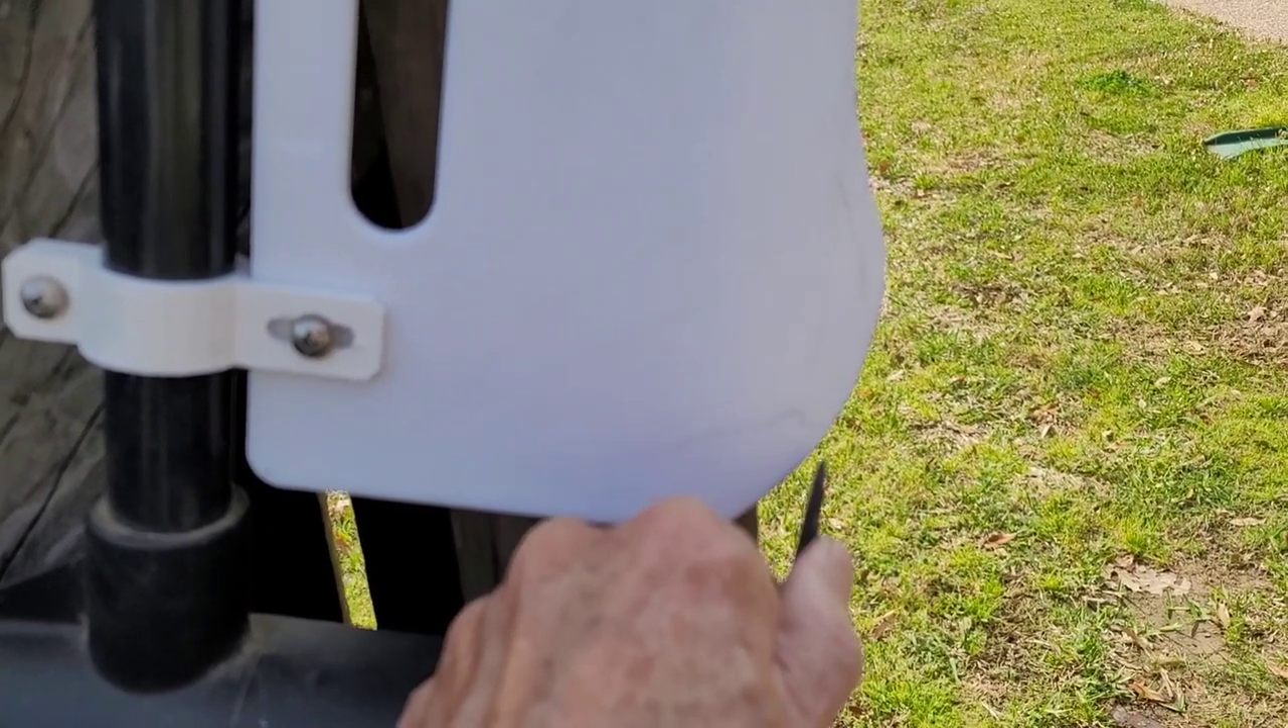All right well there's the finished product right there and it's just attached with stainless steel screws. I think those are 1032. Again these are just printed off of a file and I'll get that file down there below.